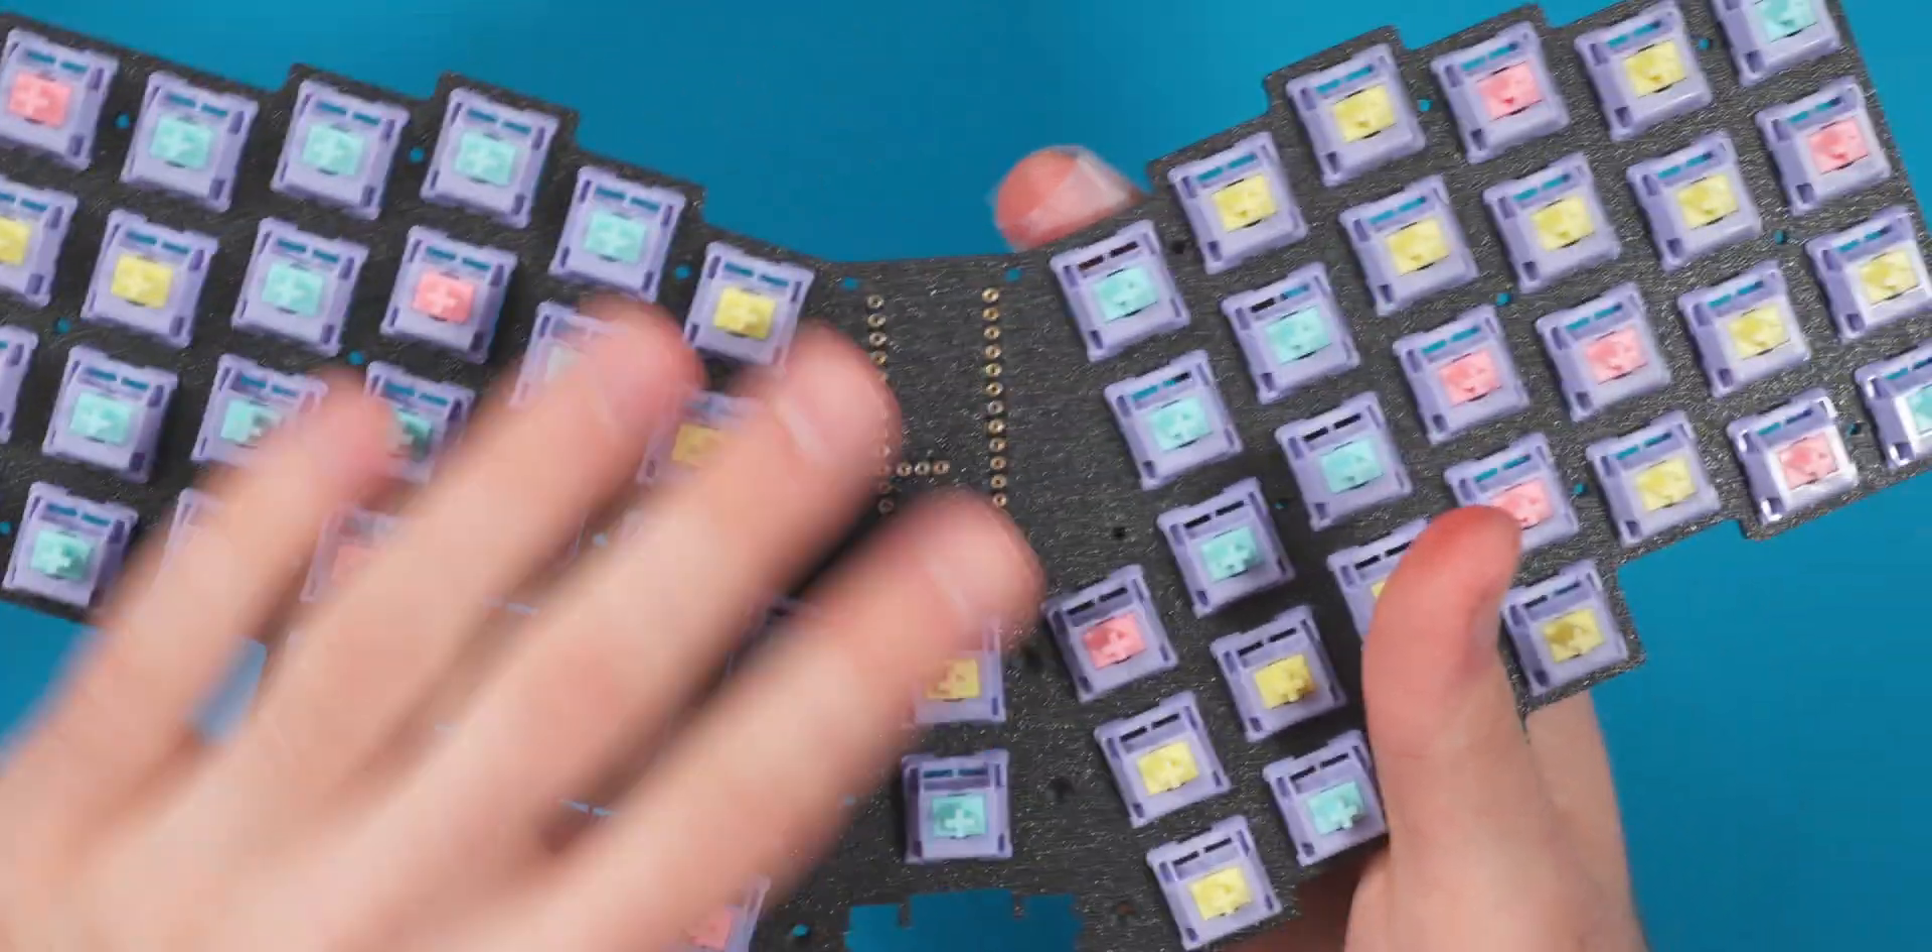So now I have all these switches in the board here, and I think they look really good with the blue, the yellow, and the pink.